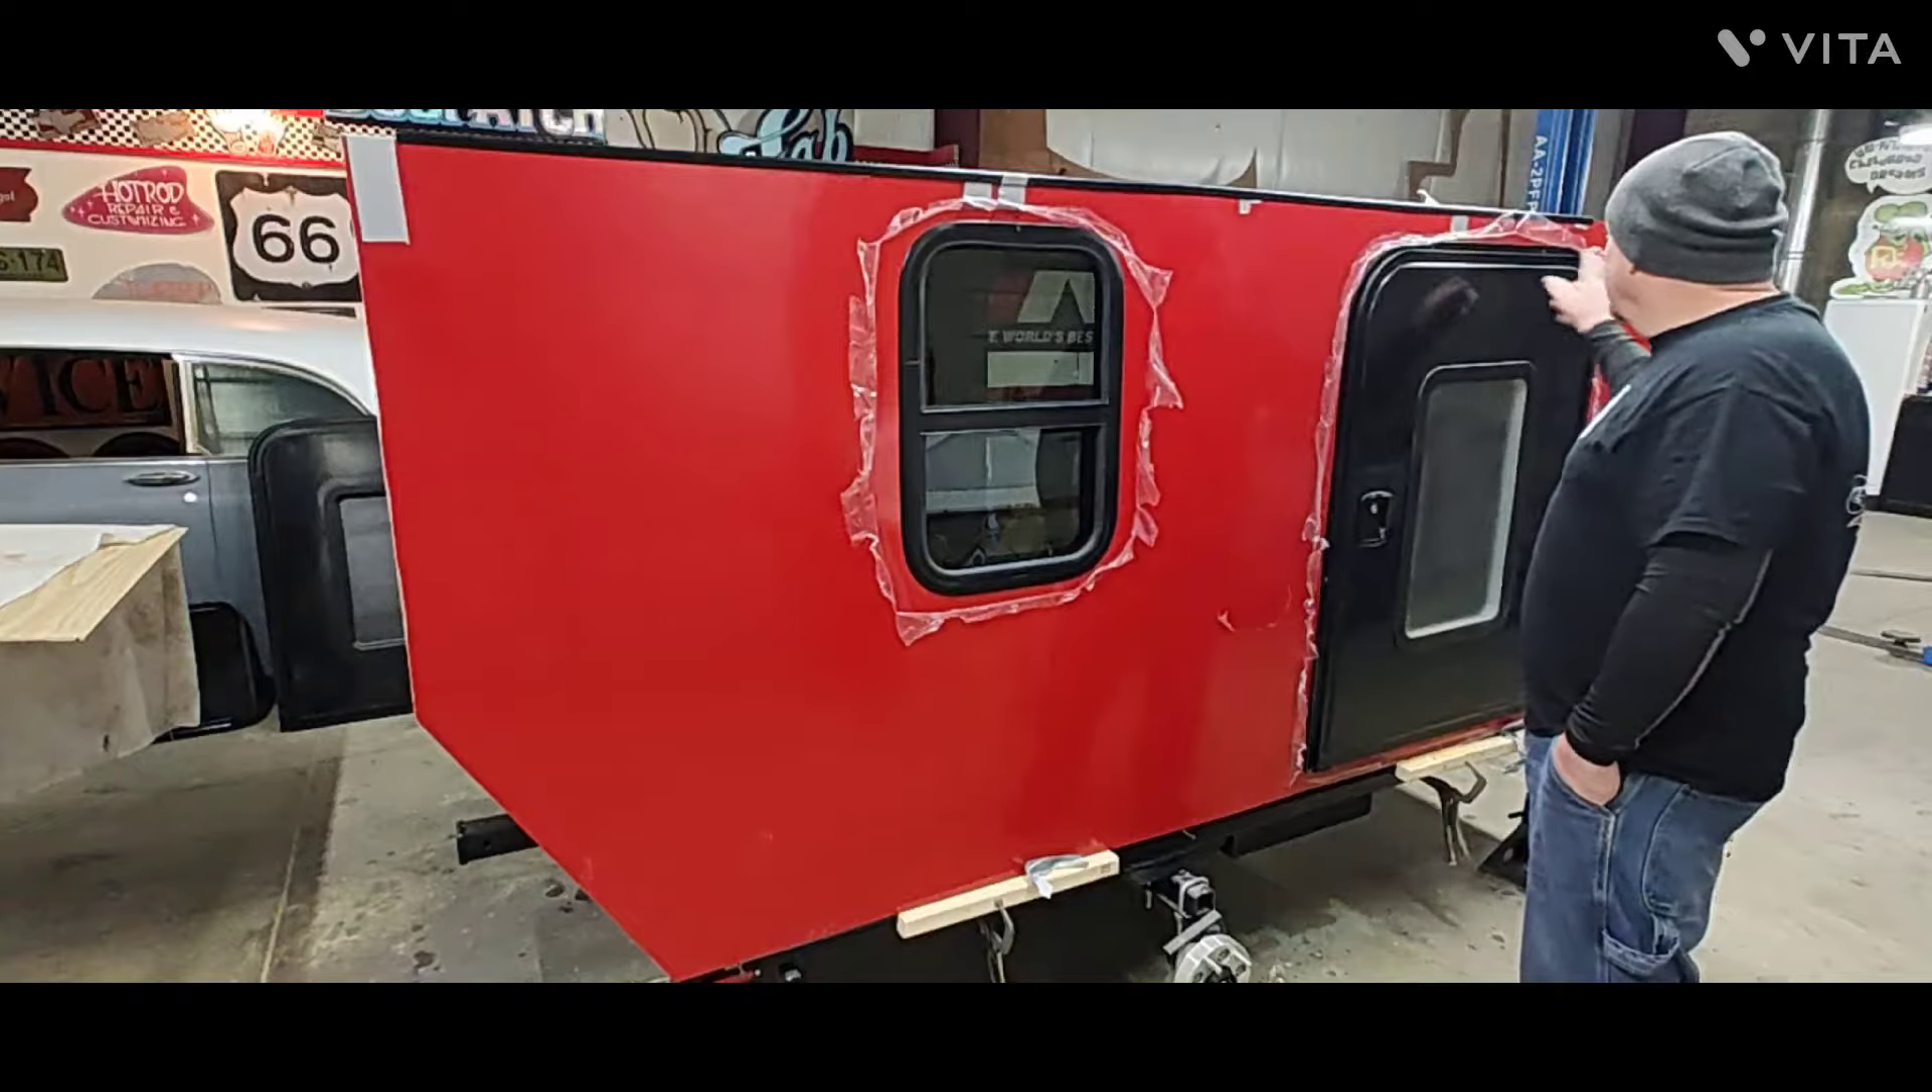As you can see I pop the door and window in temporarily.